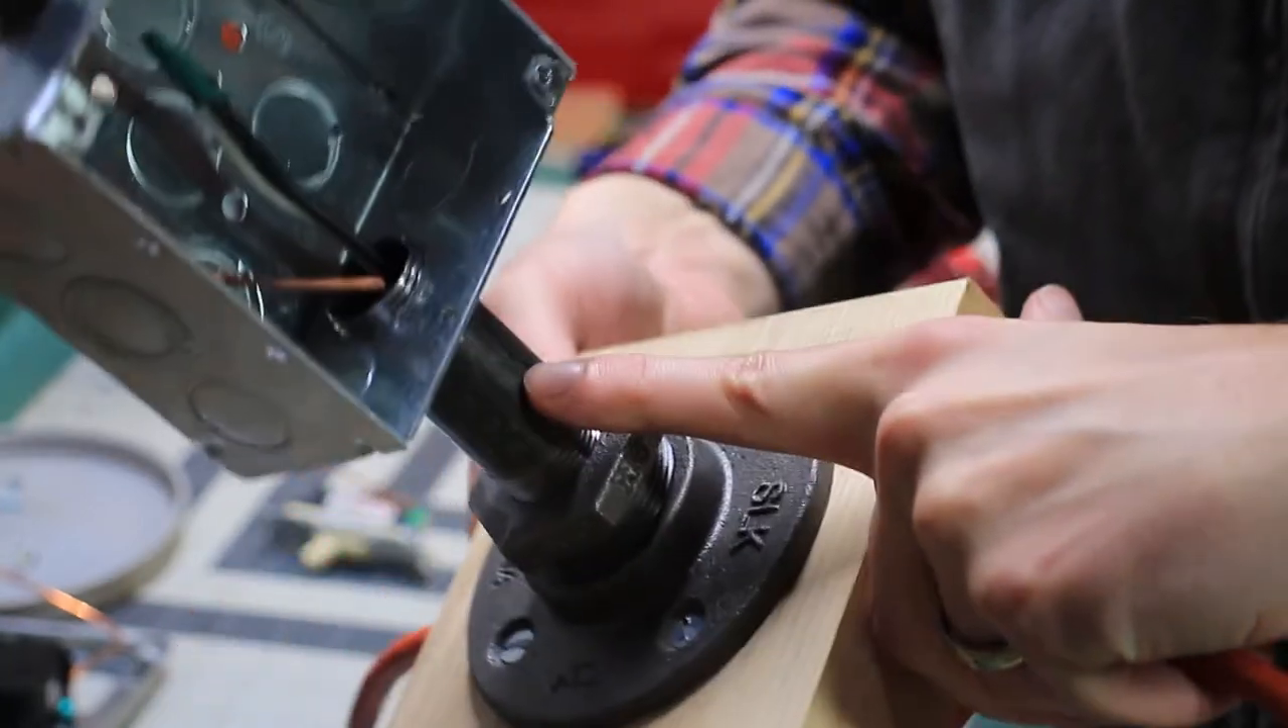Here's the base with the flange mounted to the bushing and then the three inch nipple screwed into that.